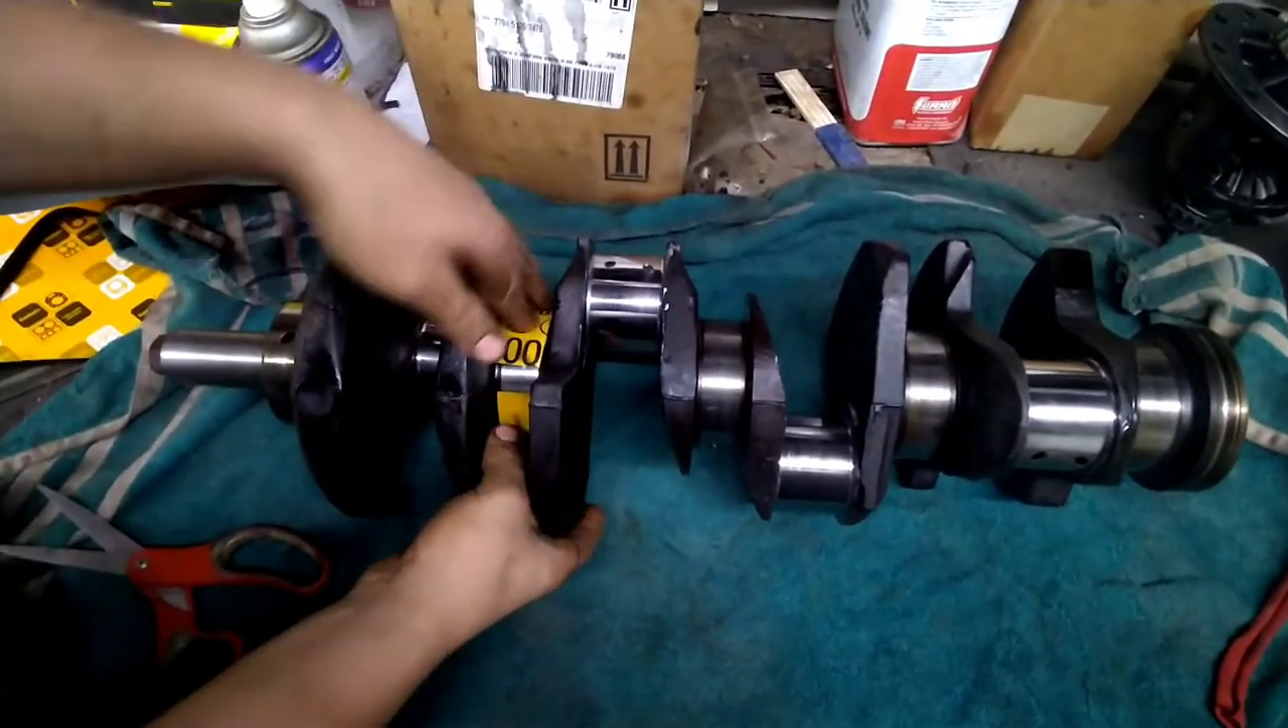Well I got the crank out of the engine. Sitting on the bench.